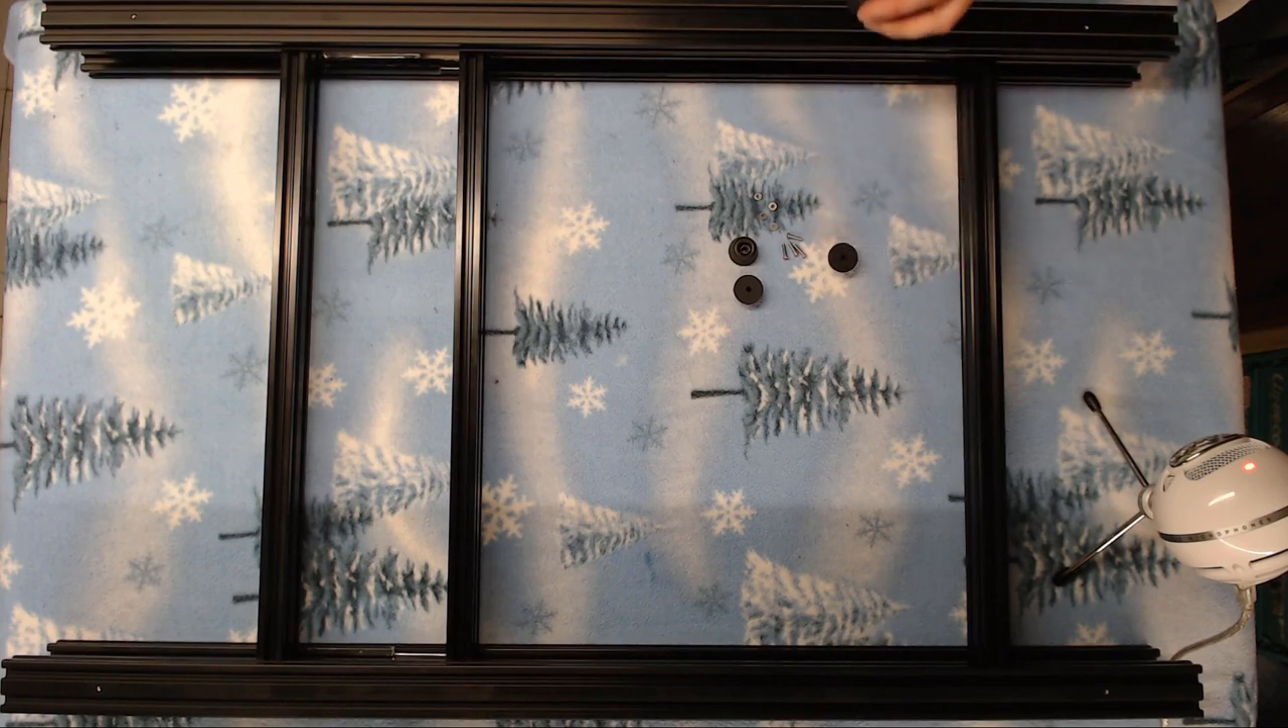All right, so the last thing we need to do on the main bottom framework here is we need to install our rubber bumpers for feet or whatever you would like to call them.